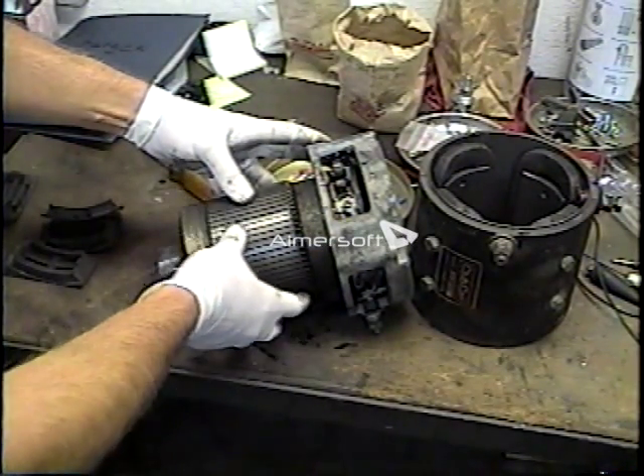This particular motor, the field coil and casing, has already been removed from the armature here.